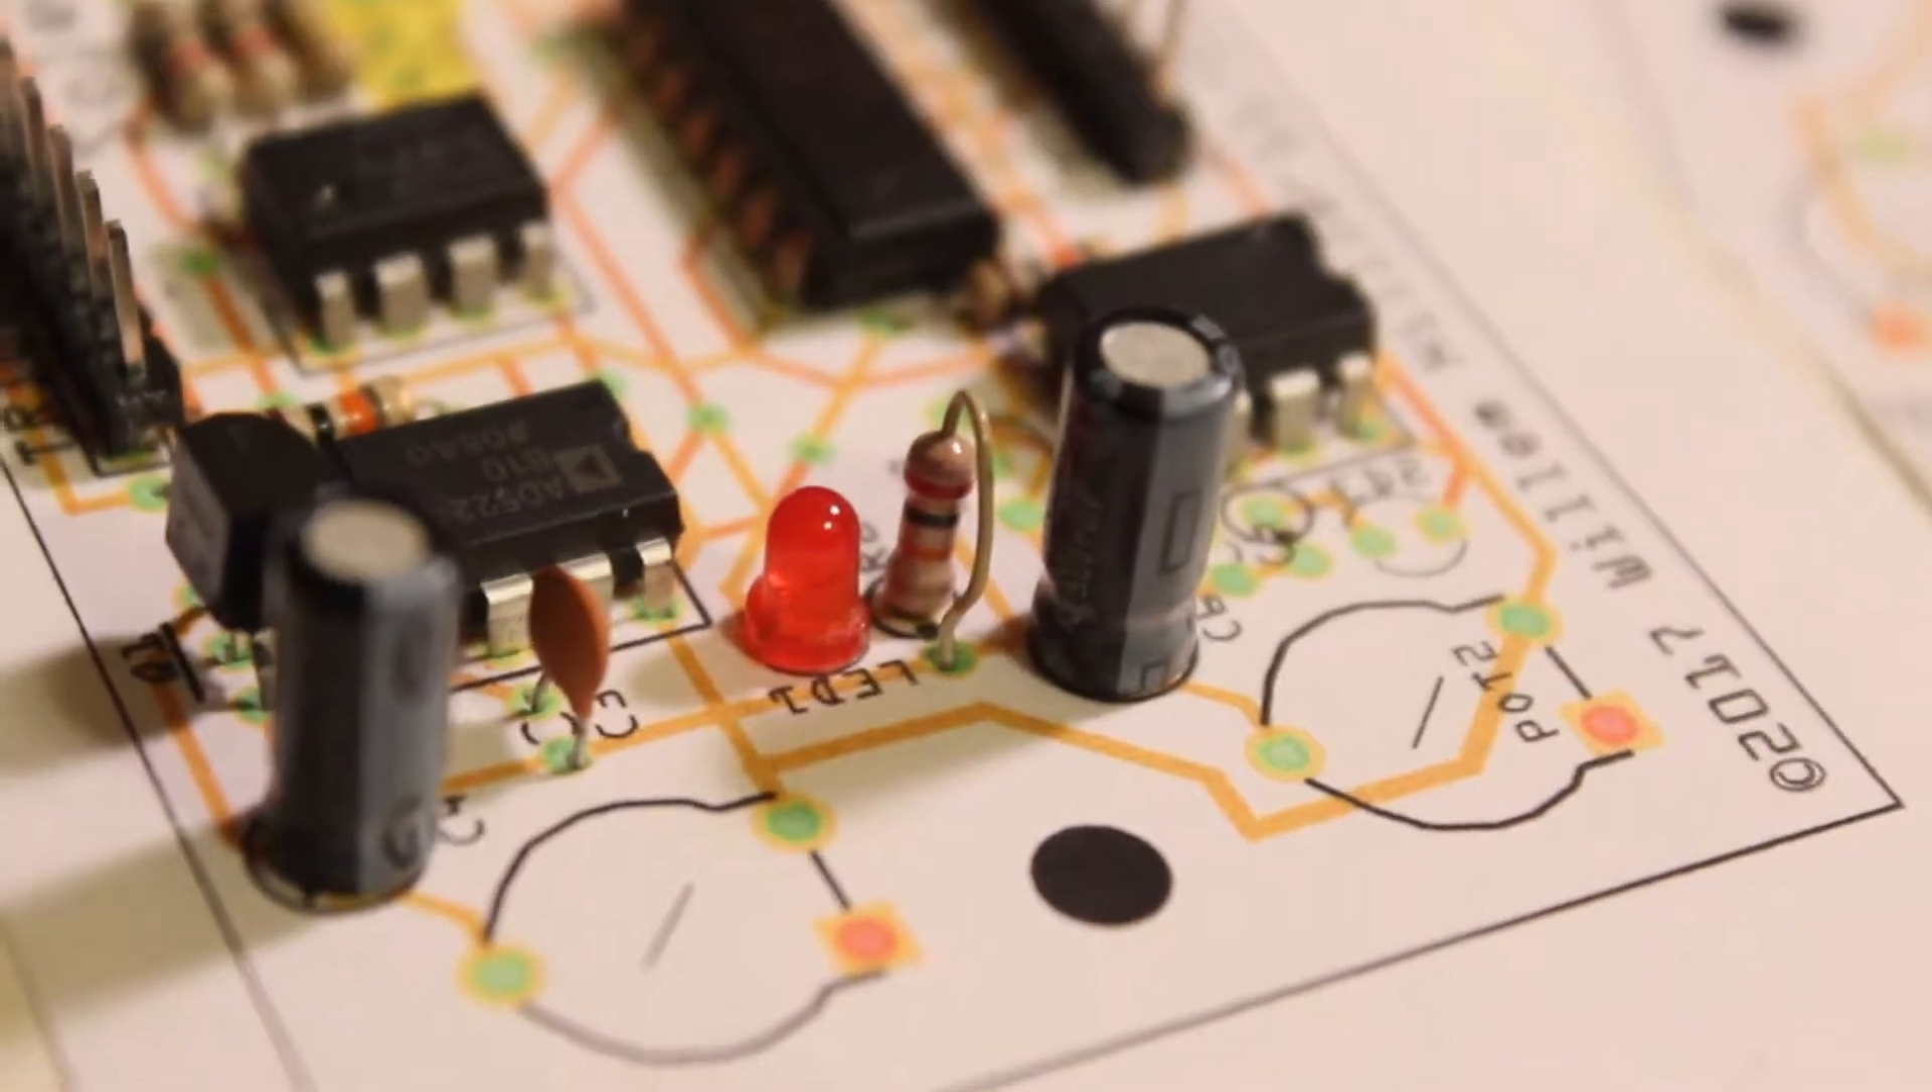Check out that resistor, I ran out of space so I put it vertically.